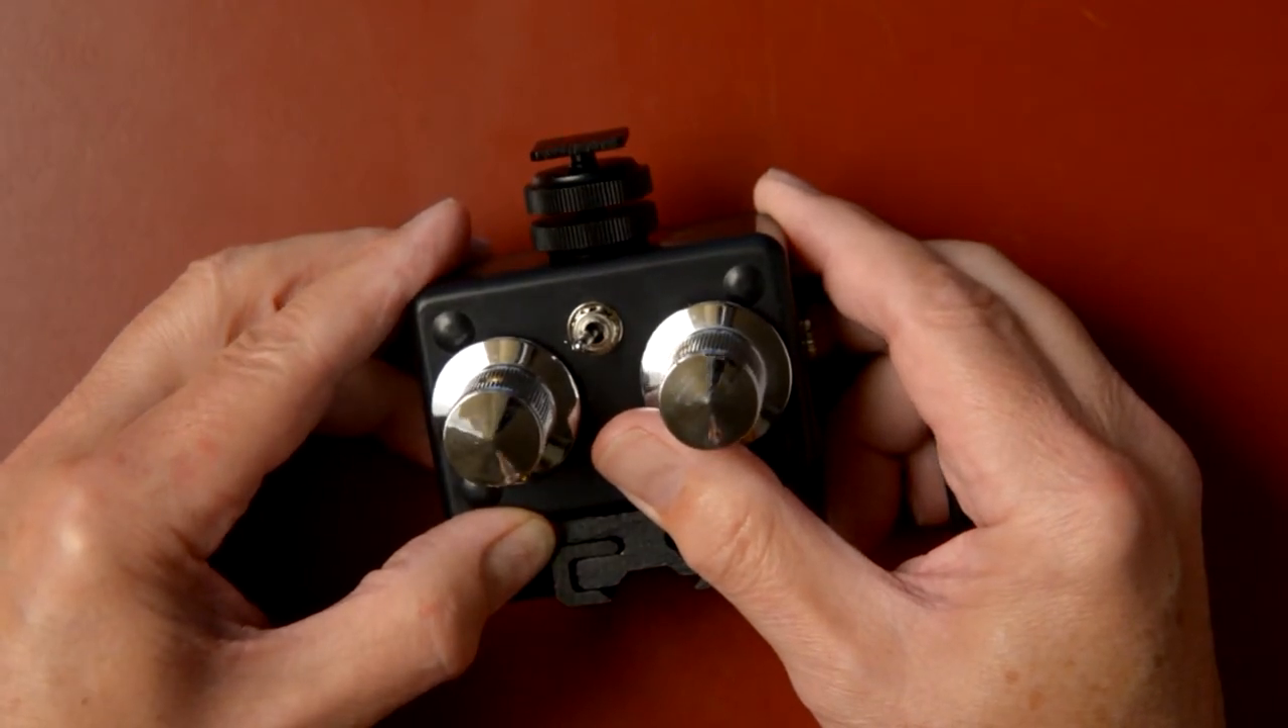I added male and female cold shoe mounts to the bottom and top of the rig.